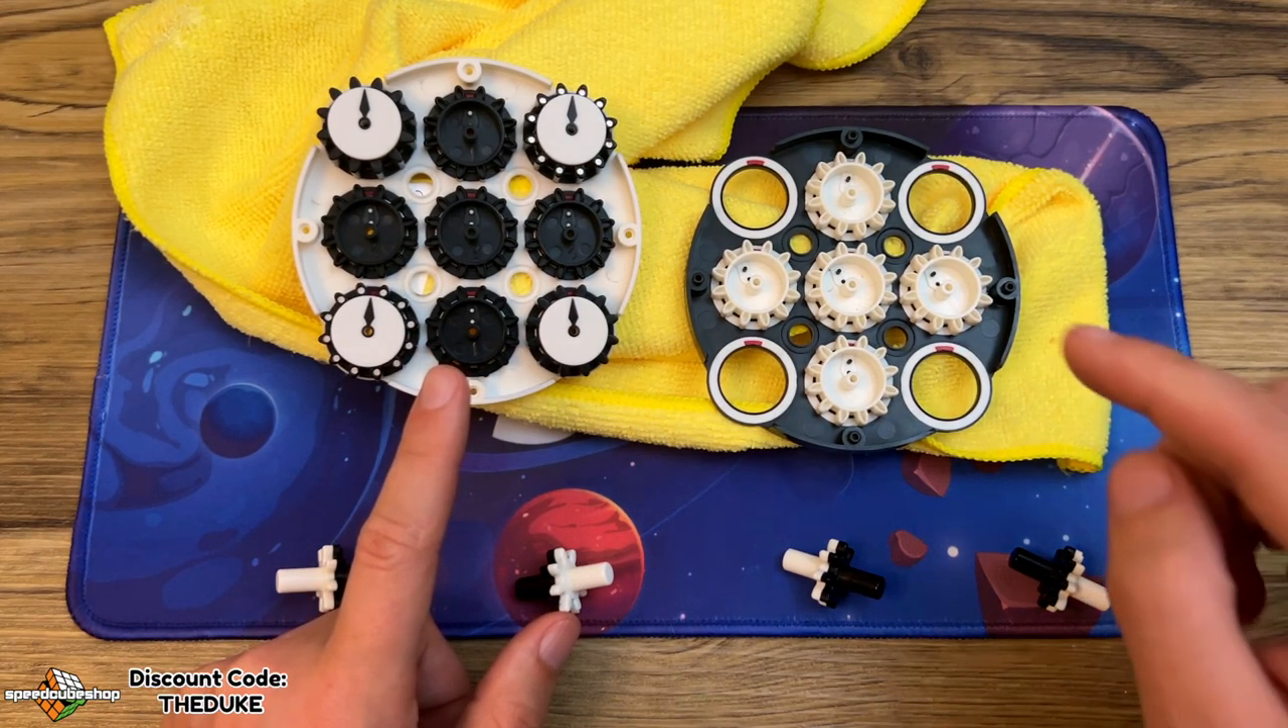Okay so from here we've got one face with all the dials on and another face with only the four cross pieces.